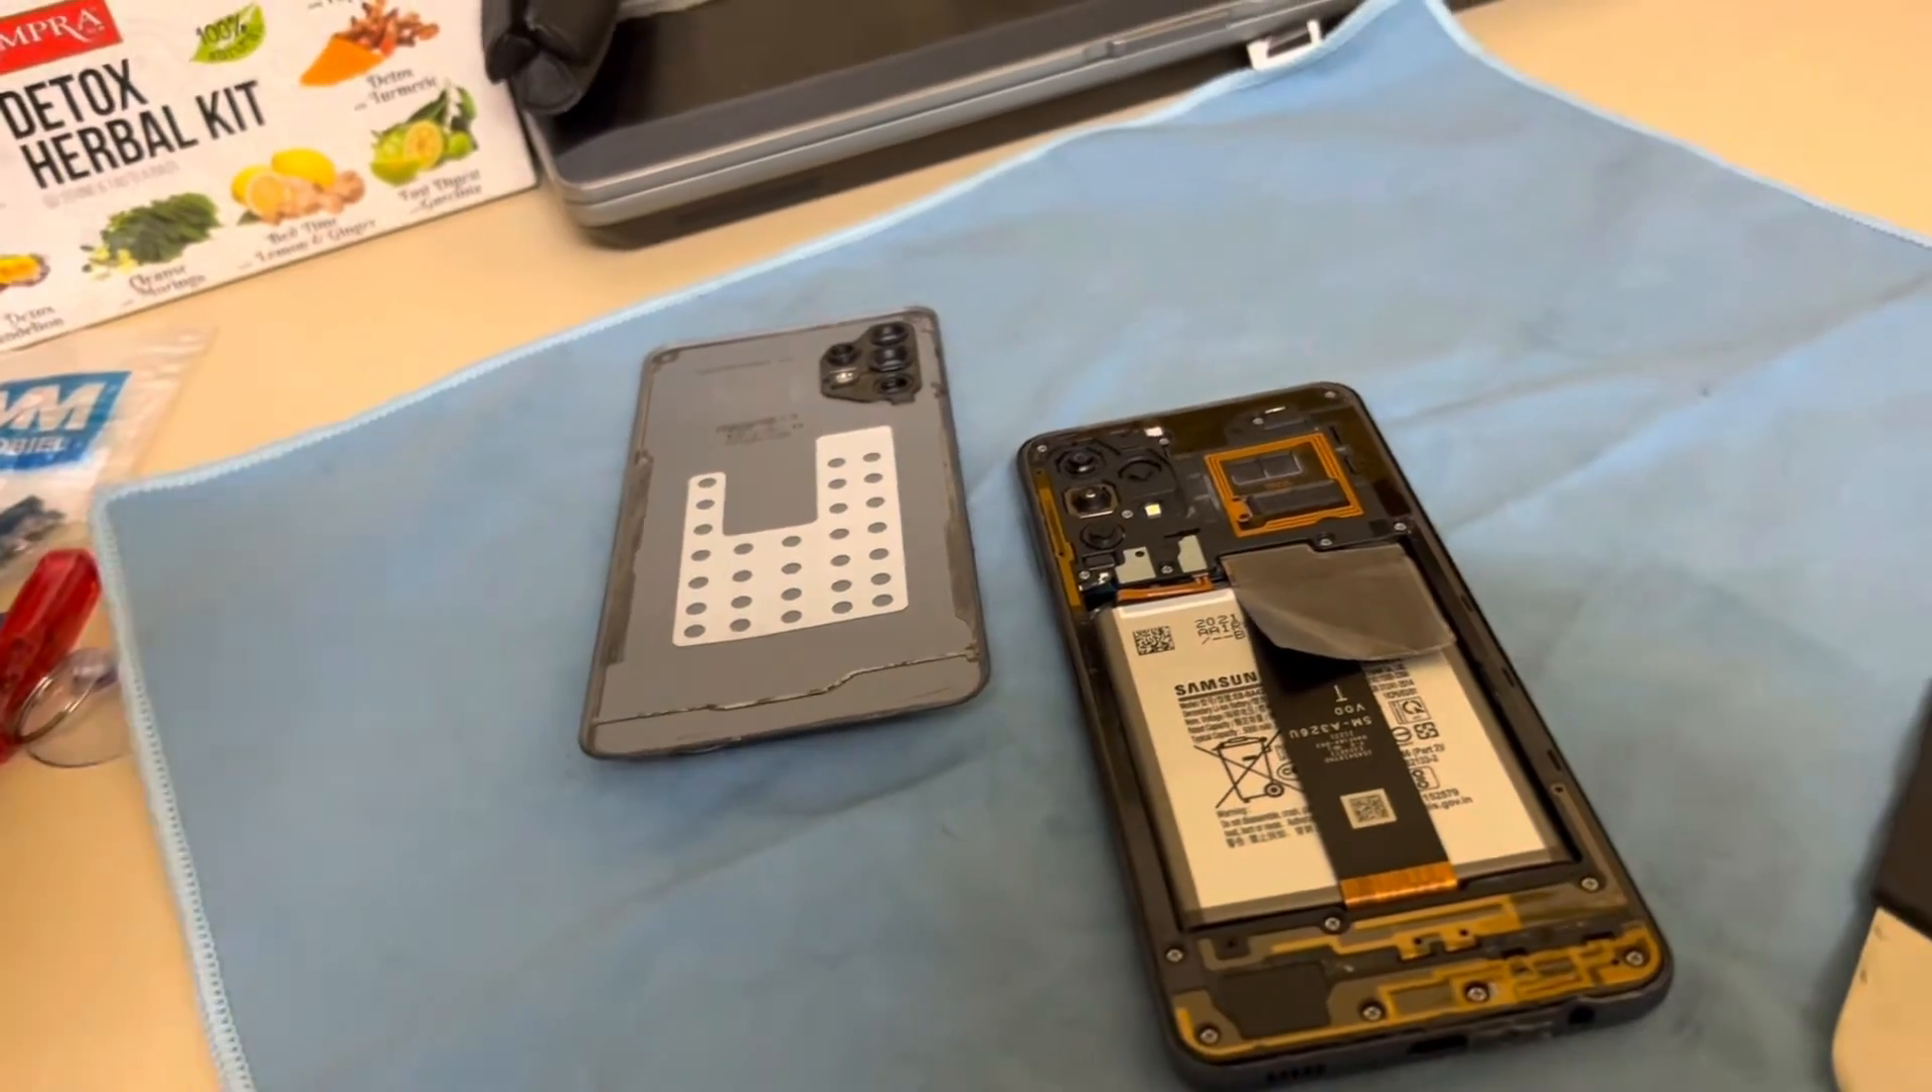Um so i already removed the back part and we're gonna do it little by little.